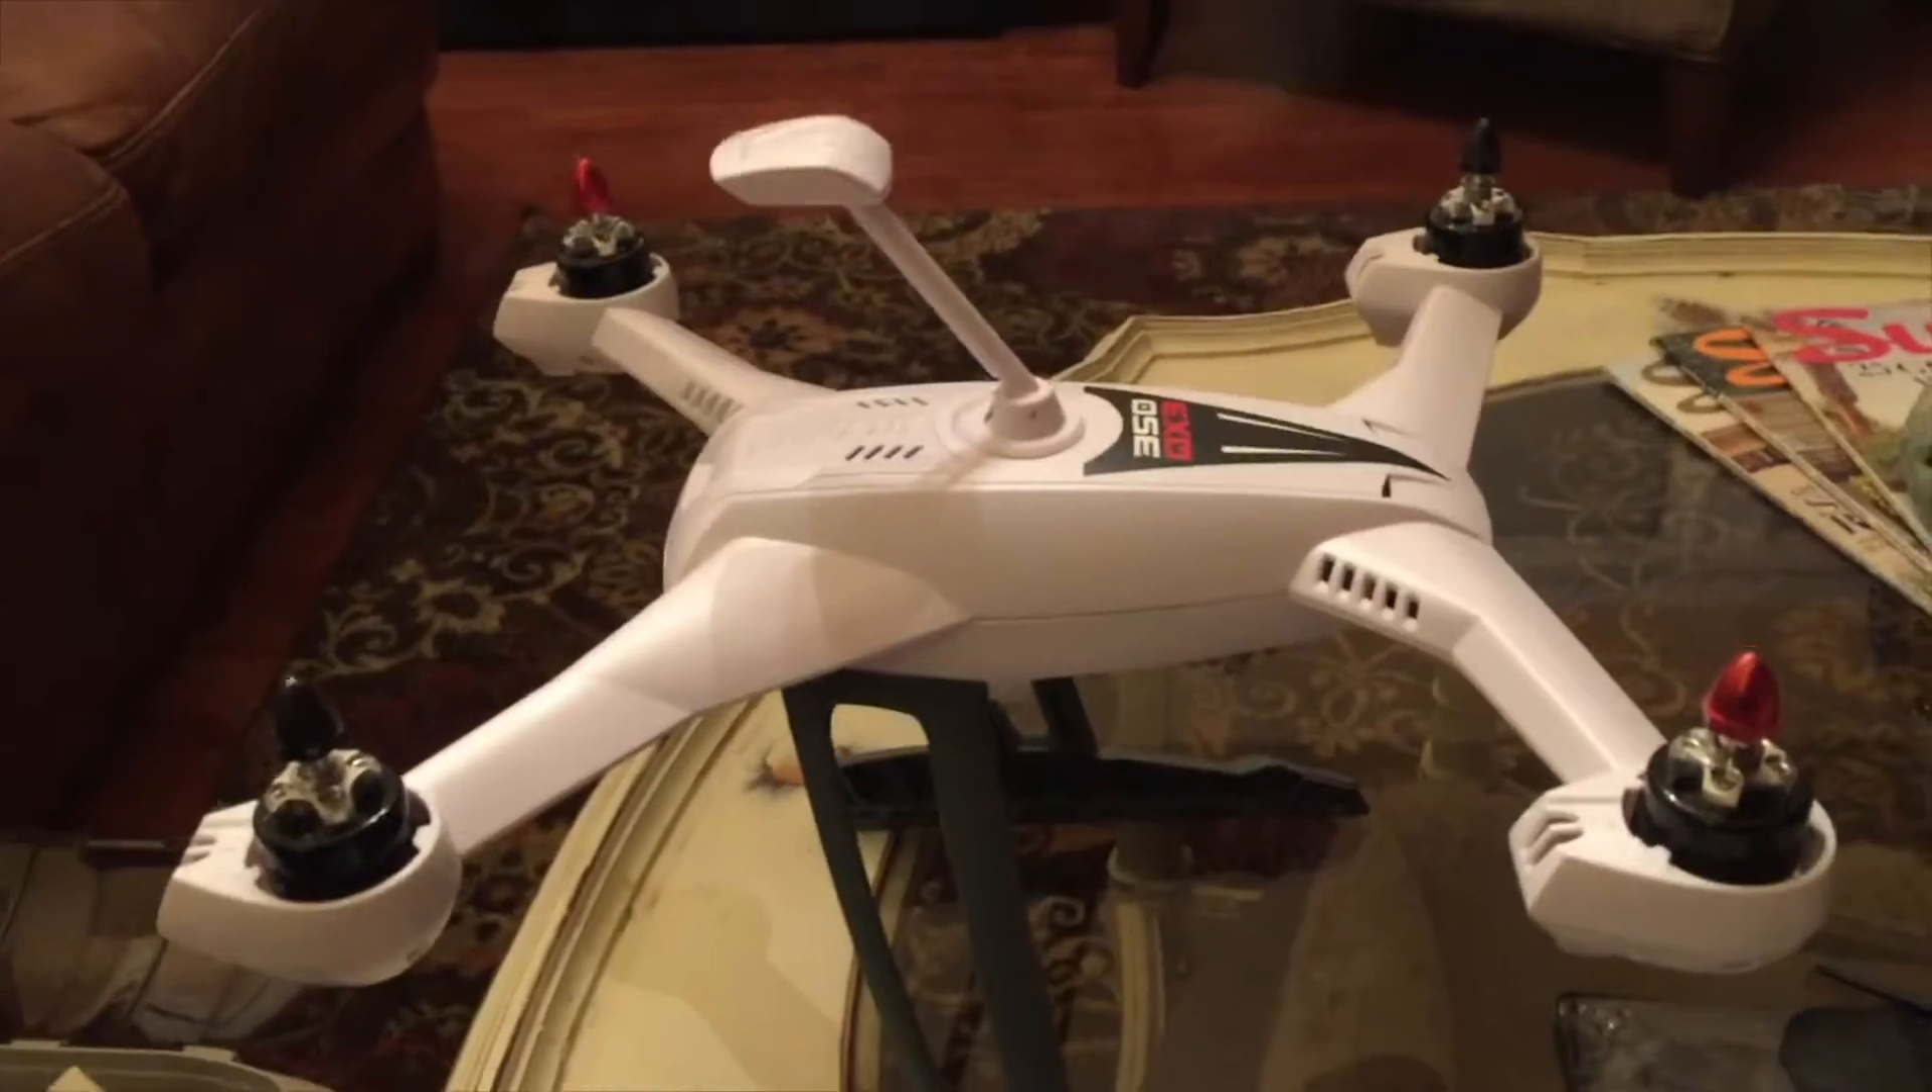The mast is completely hooked up.